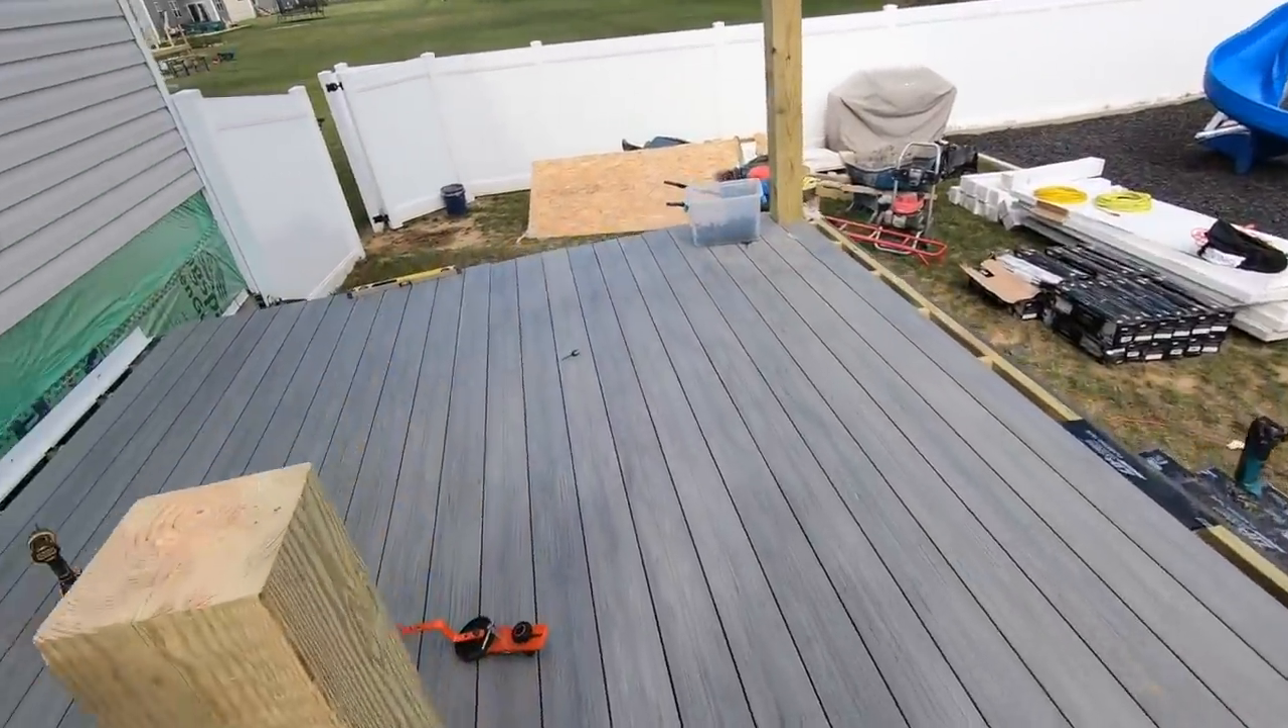Field boards are just about all down.